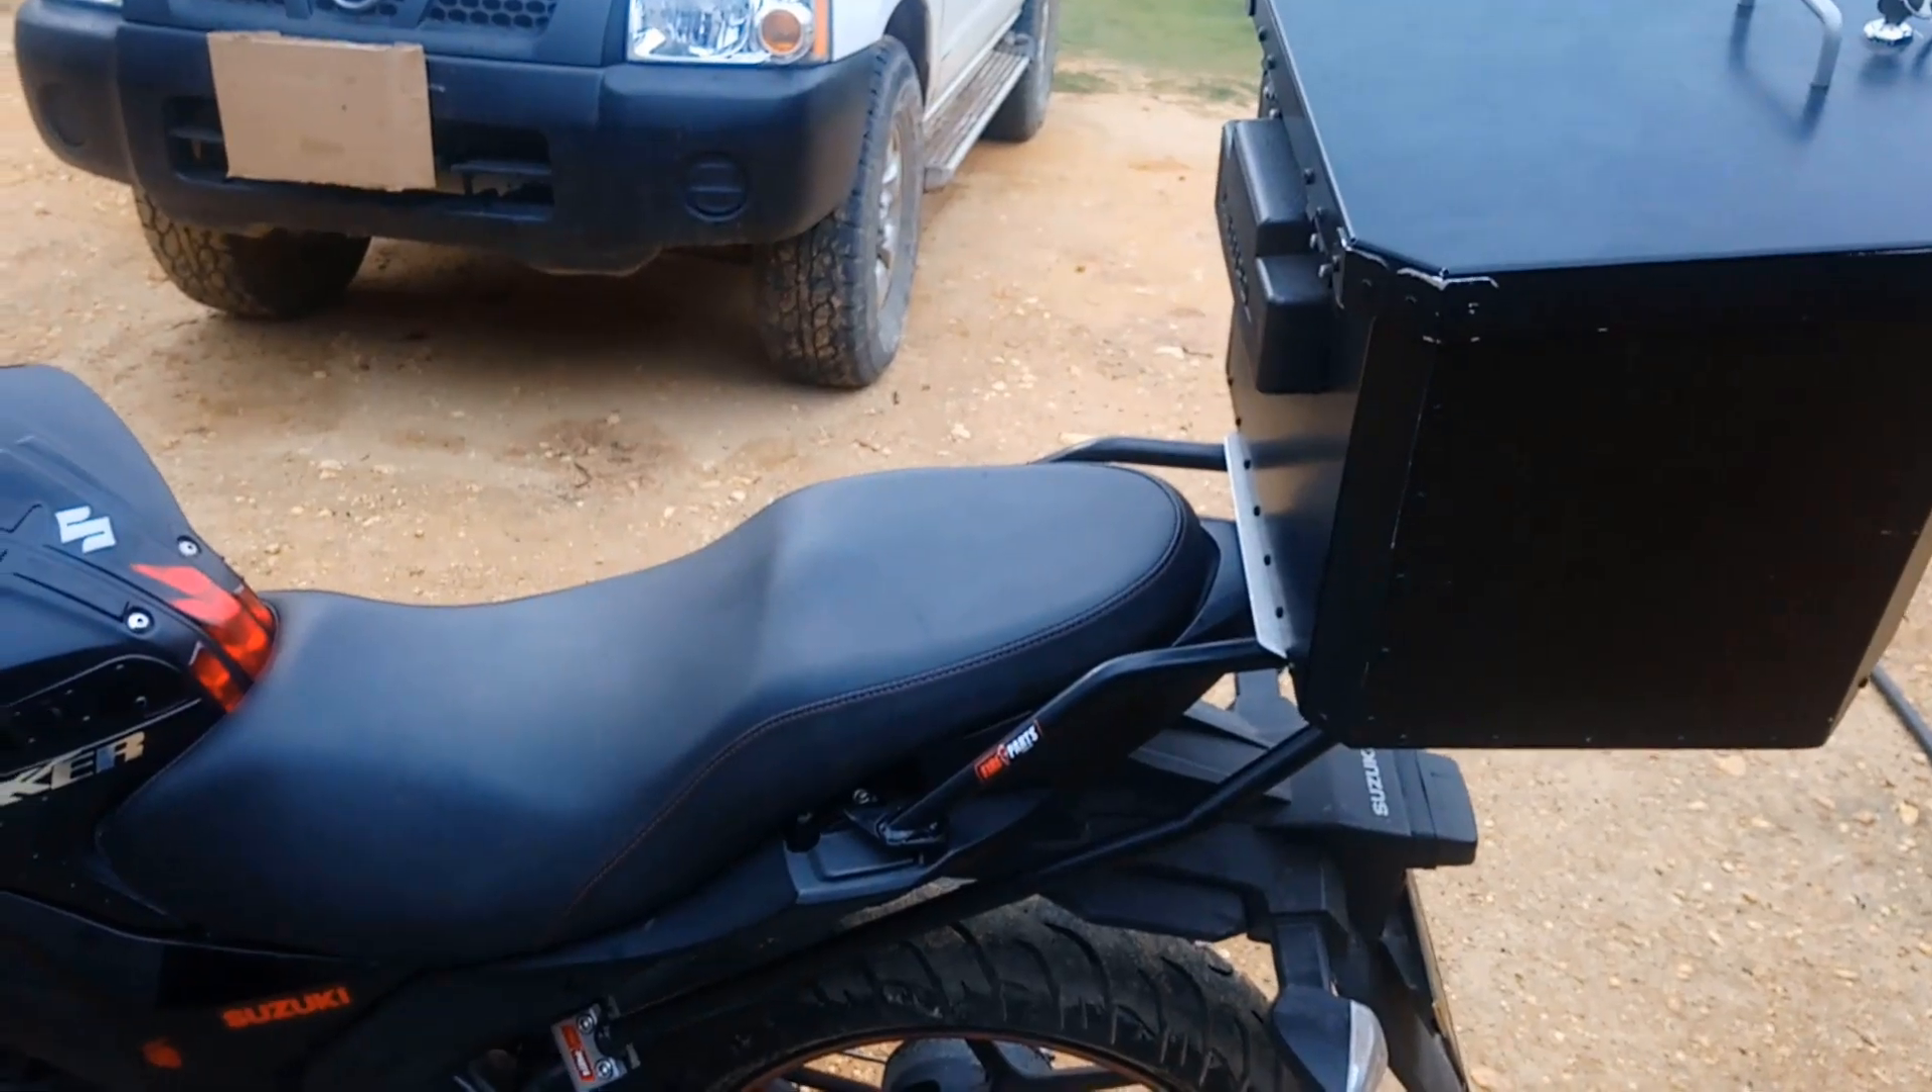Bueno amigos ya armé otra vez aquí el asiento ya guardé la herramienta.